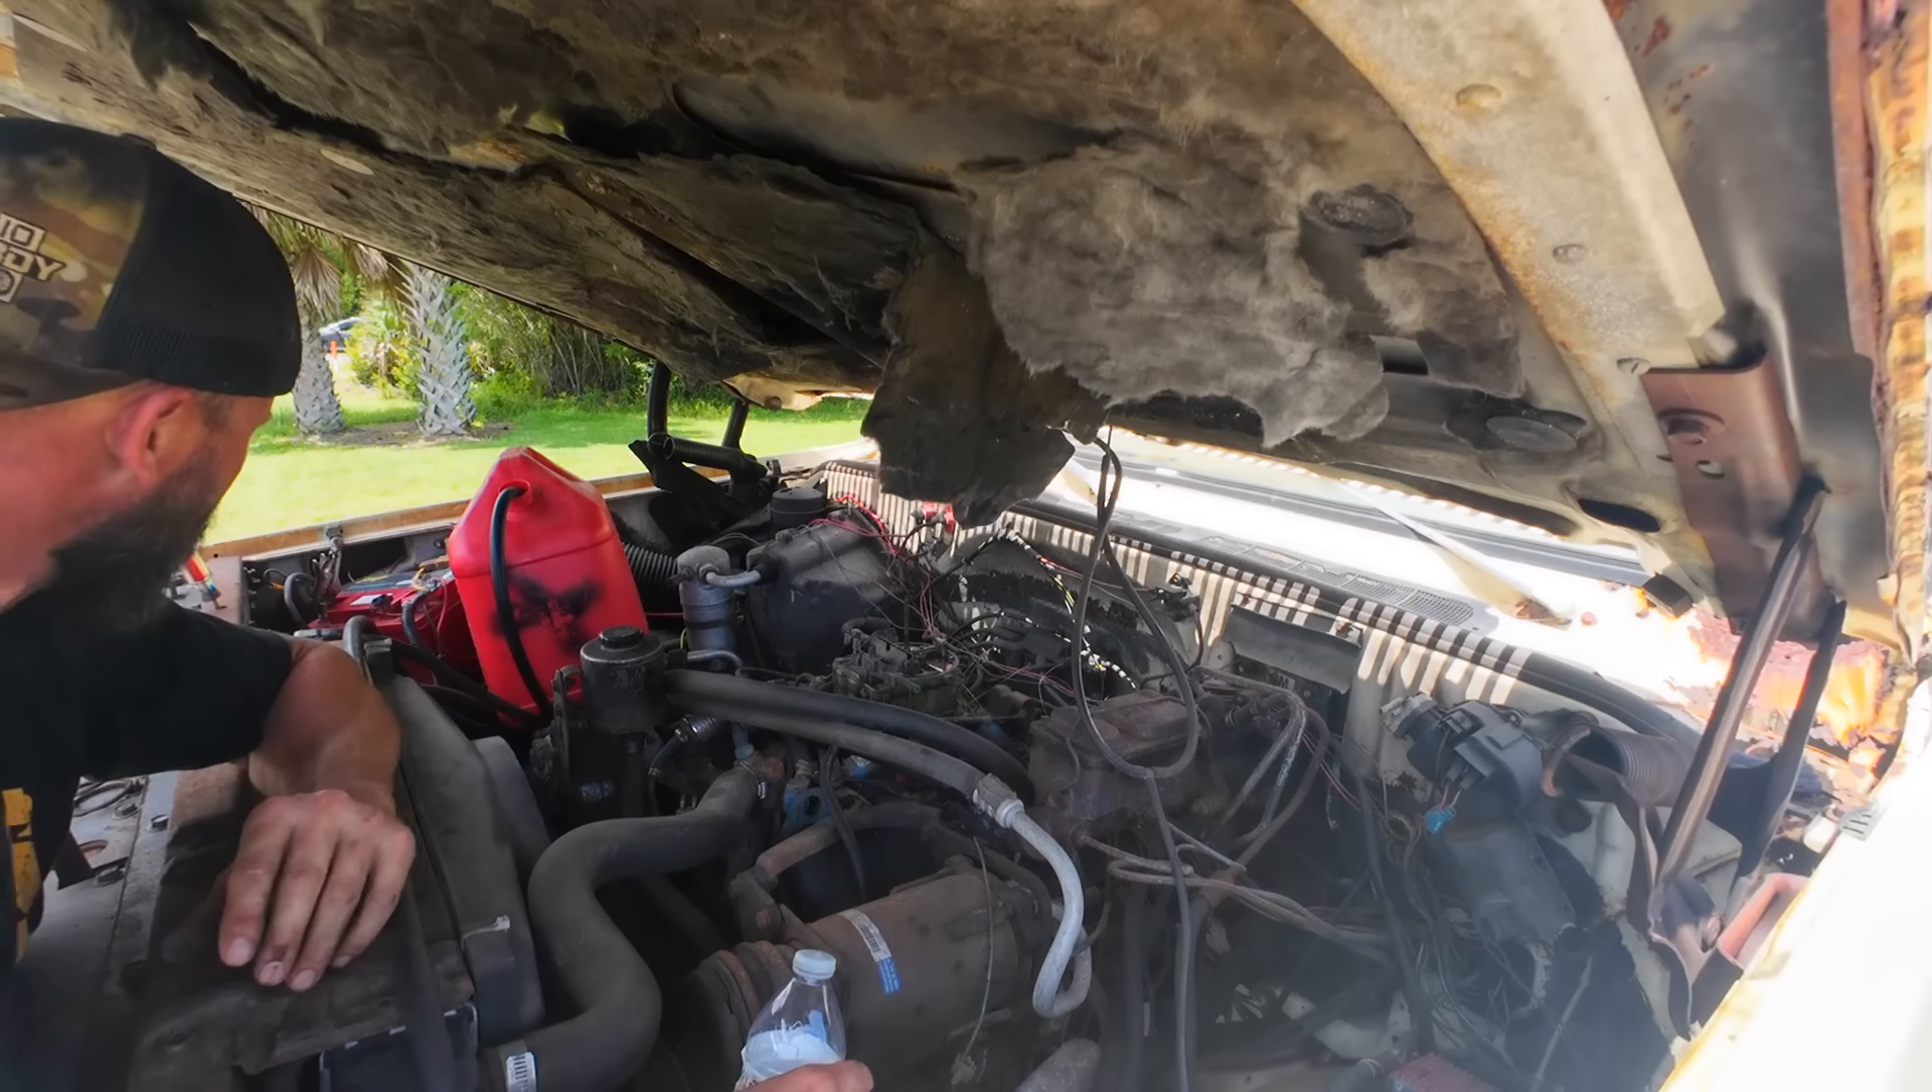All right, so I just added the fuel can back into the engine bay.